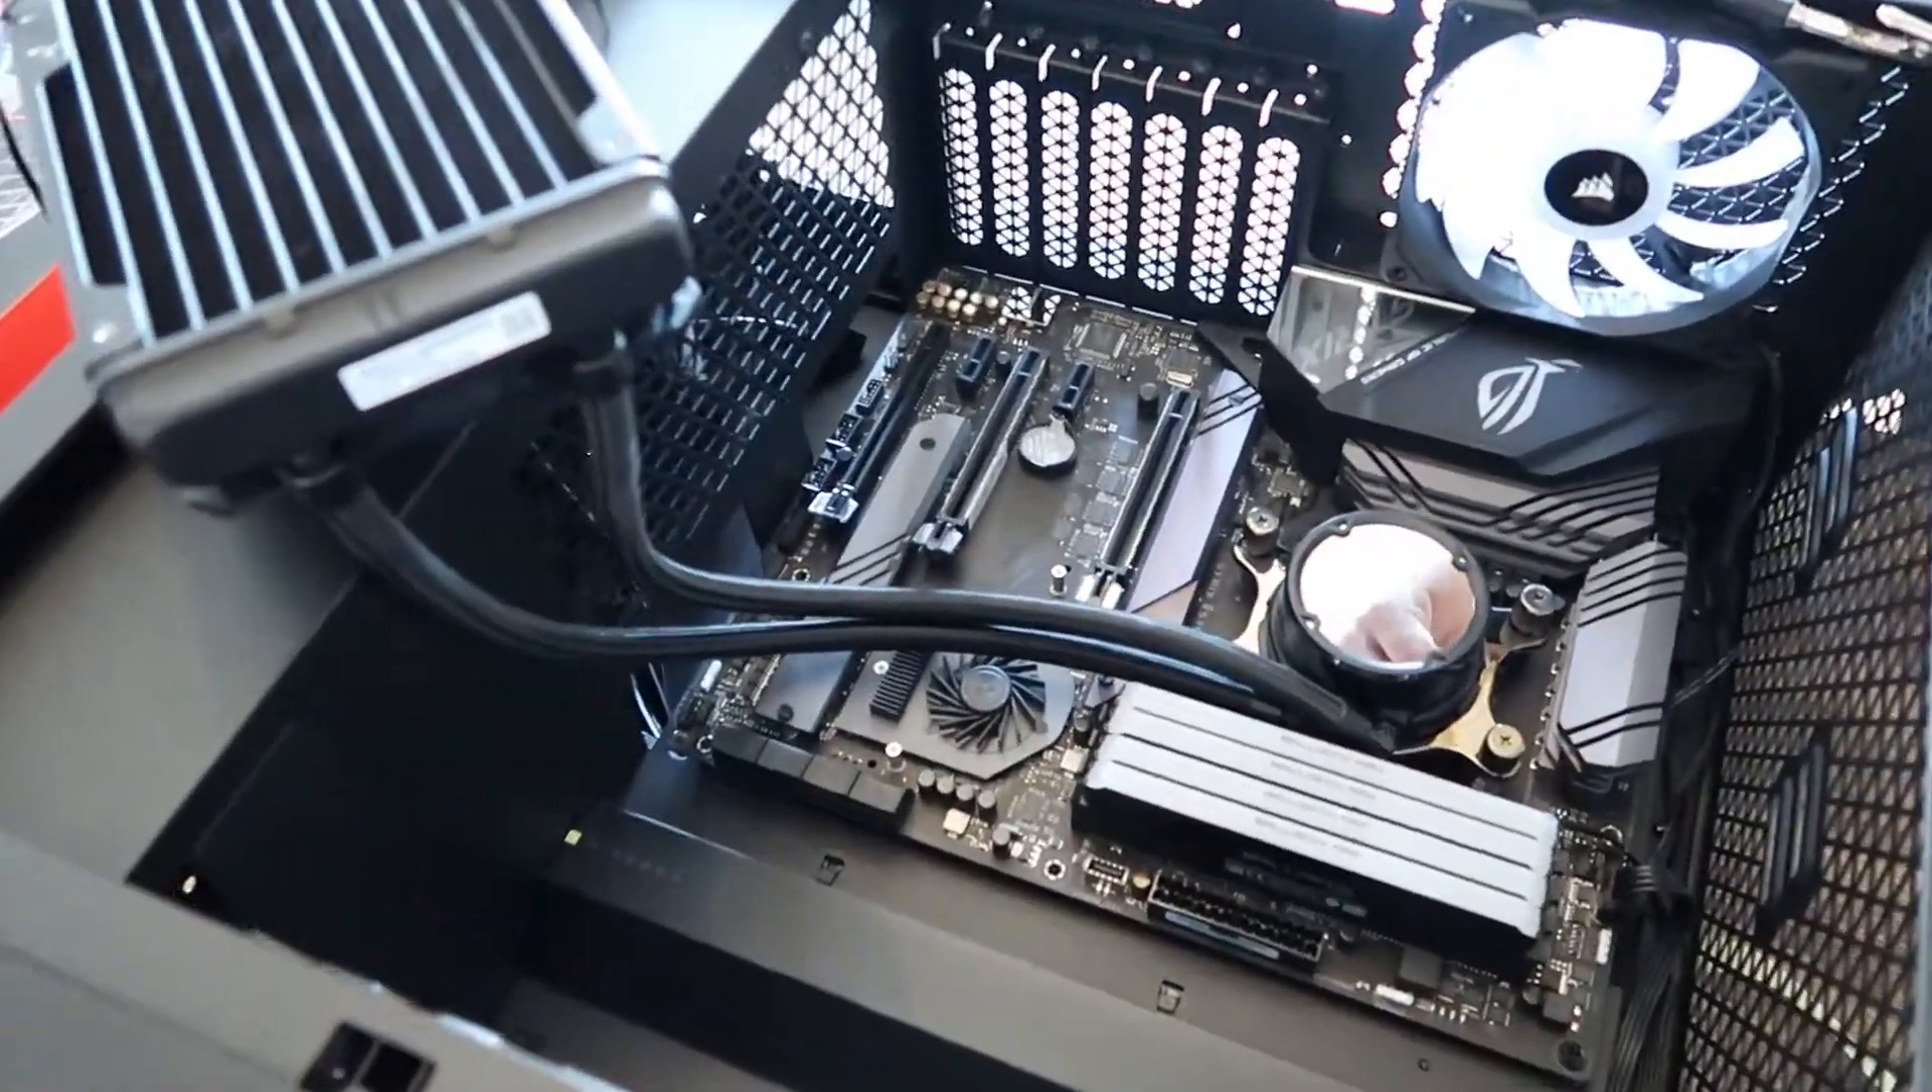As you can see the motherboard is out and it's into the new chassis.